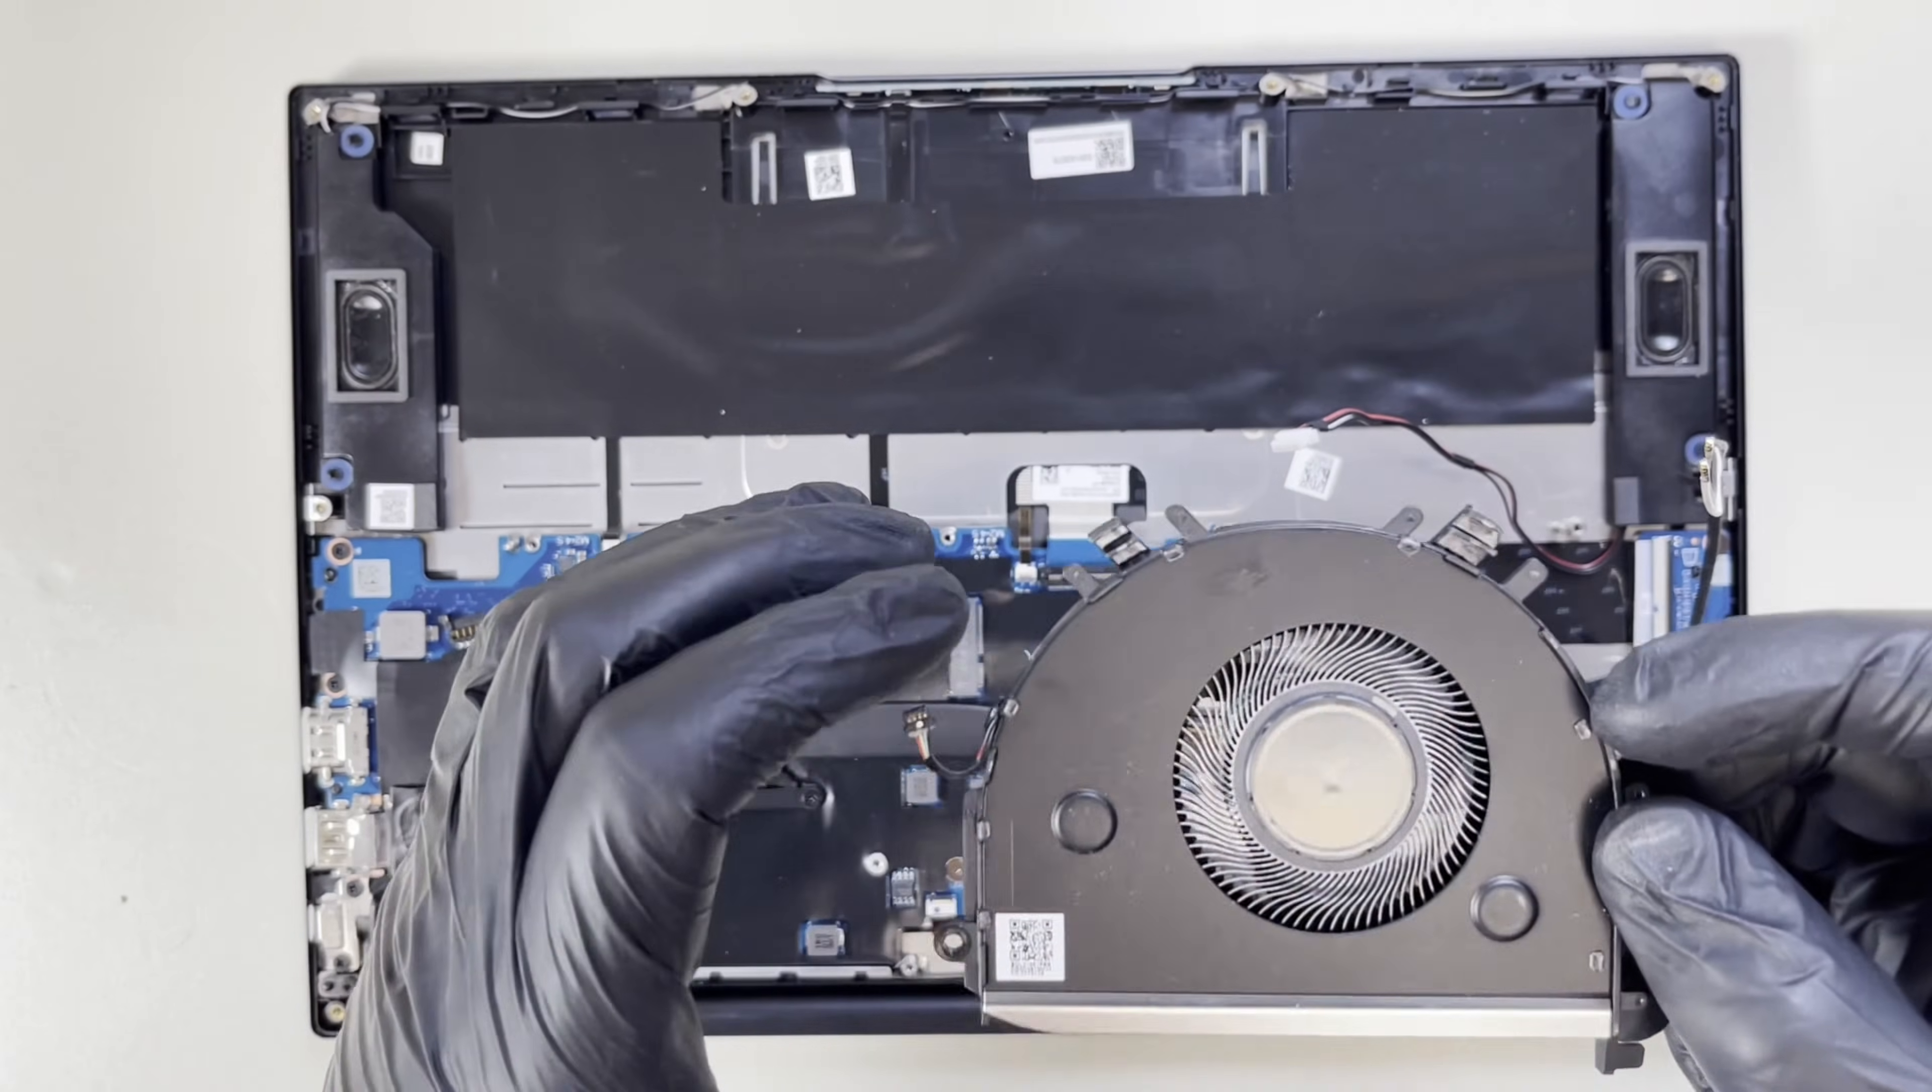Okay so now let's unscrew the fan and we have fan out.